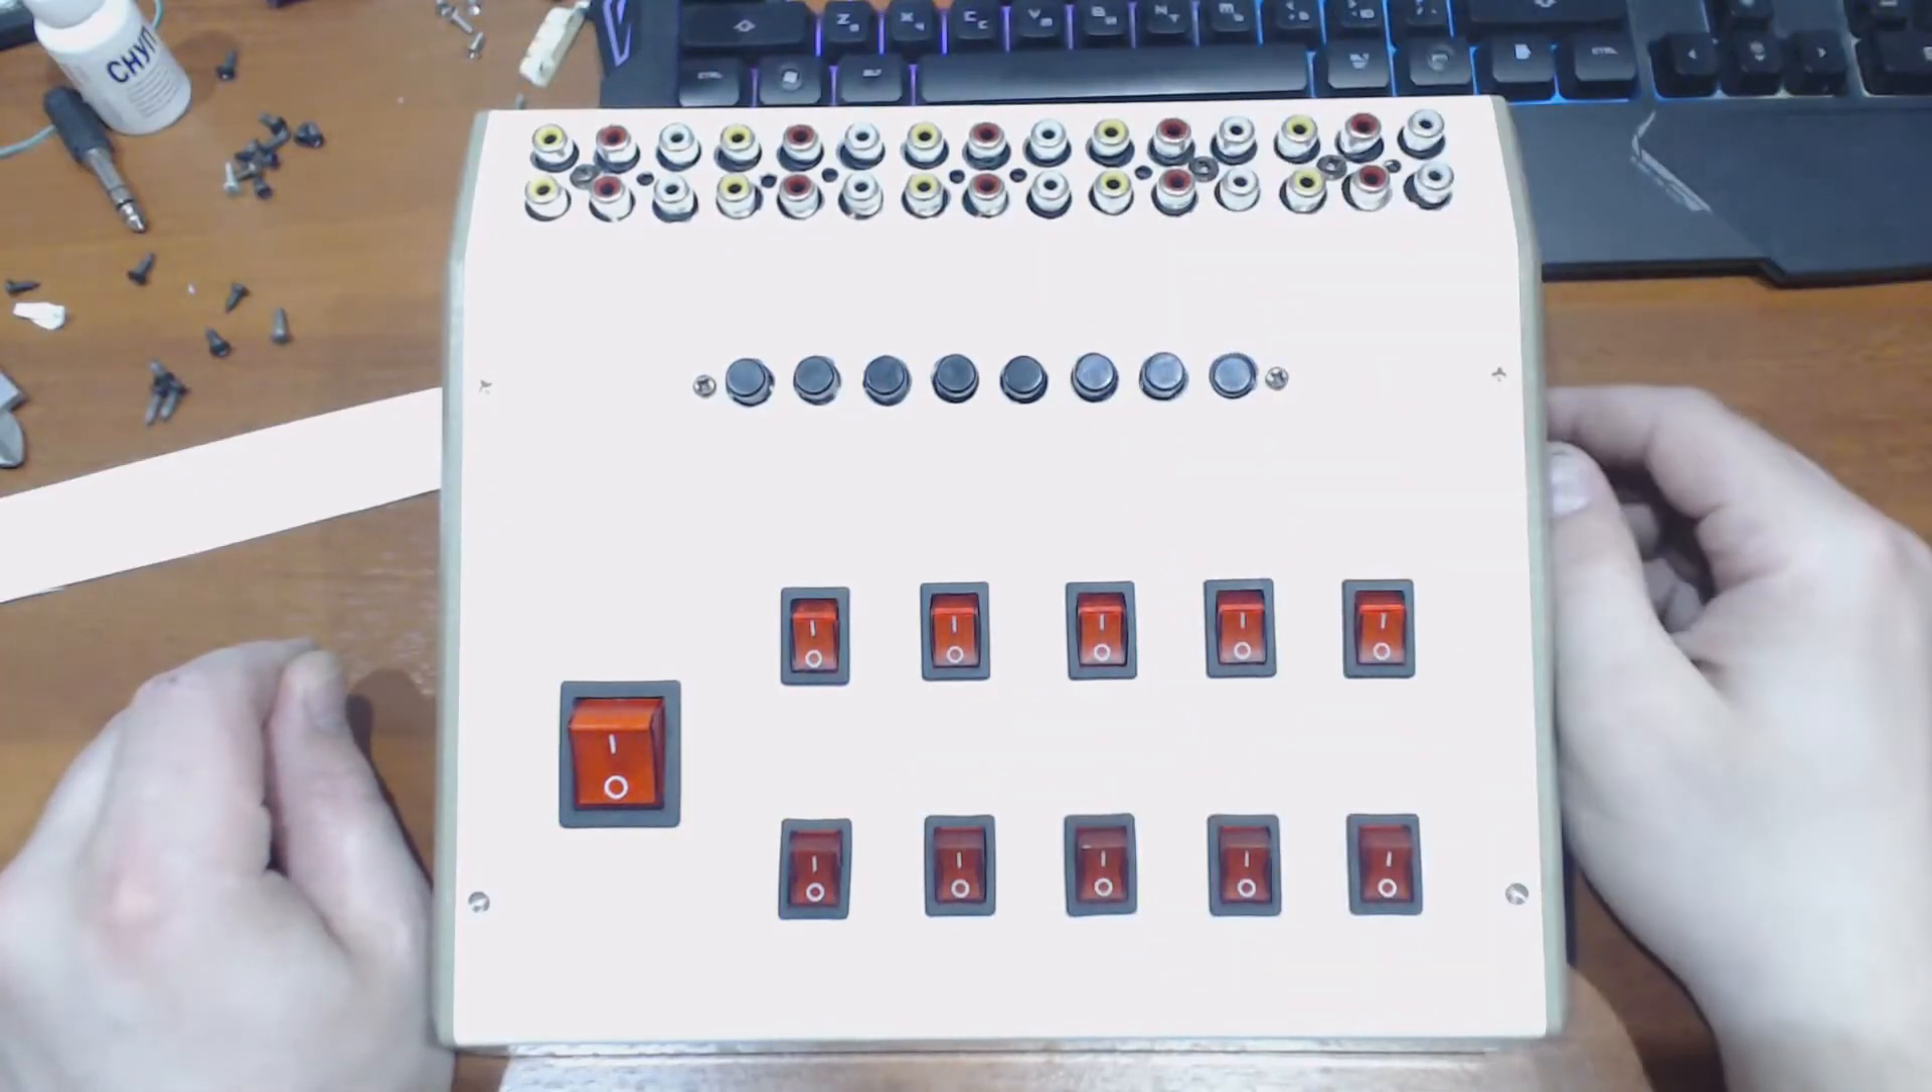Как мы видим, я уже все вставил переключатели.